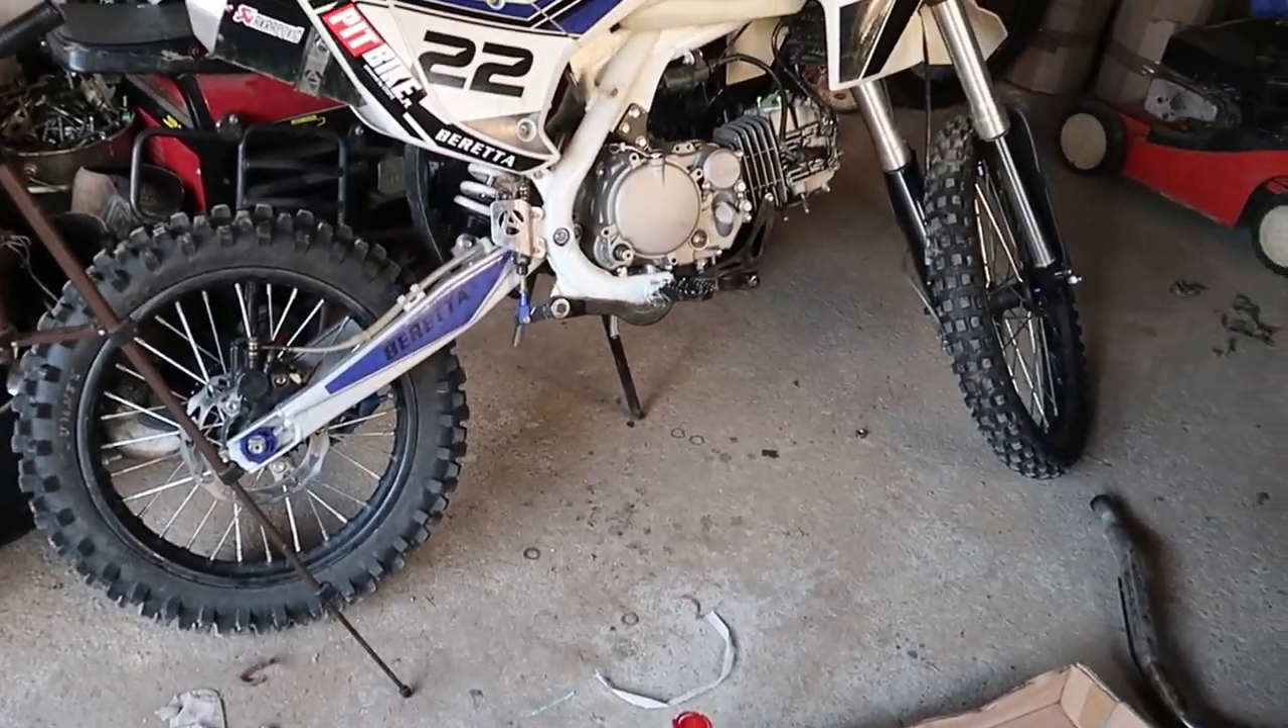Silnik już jest w ramie jak widzicie jeszcze zostanie tutaj parę takich pierdół do roboty.